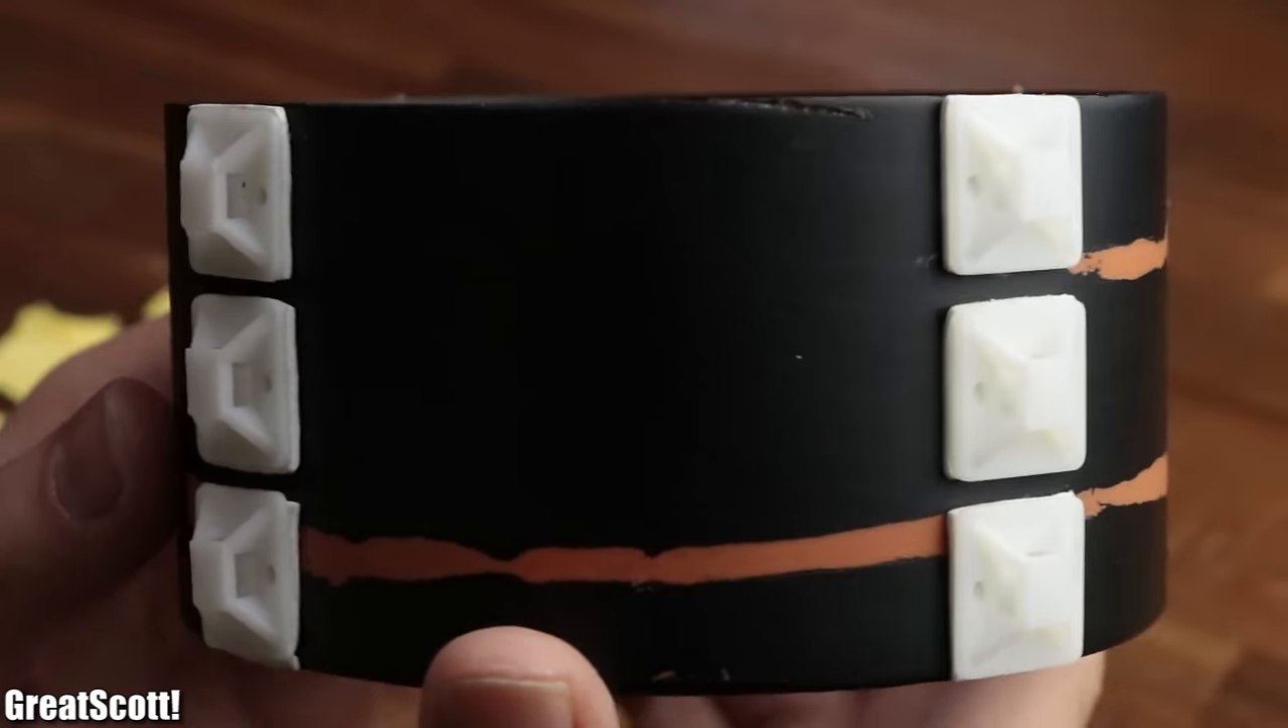To solve this problem, I utilized cable mounts, which I secured, in pairs of three in a row, with a distance, of 90 degrees, all around the circle.